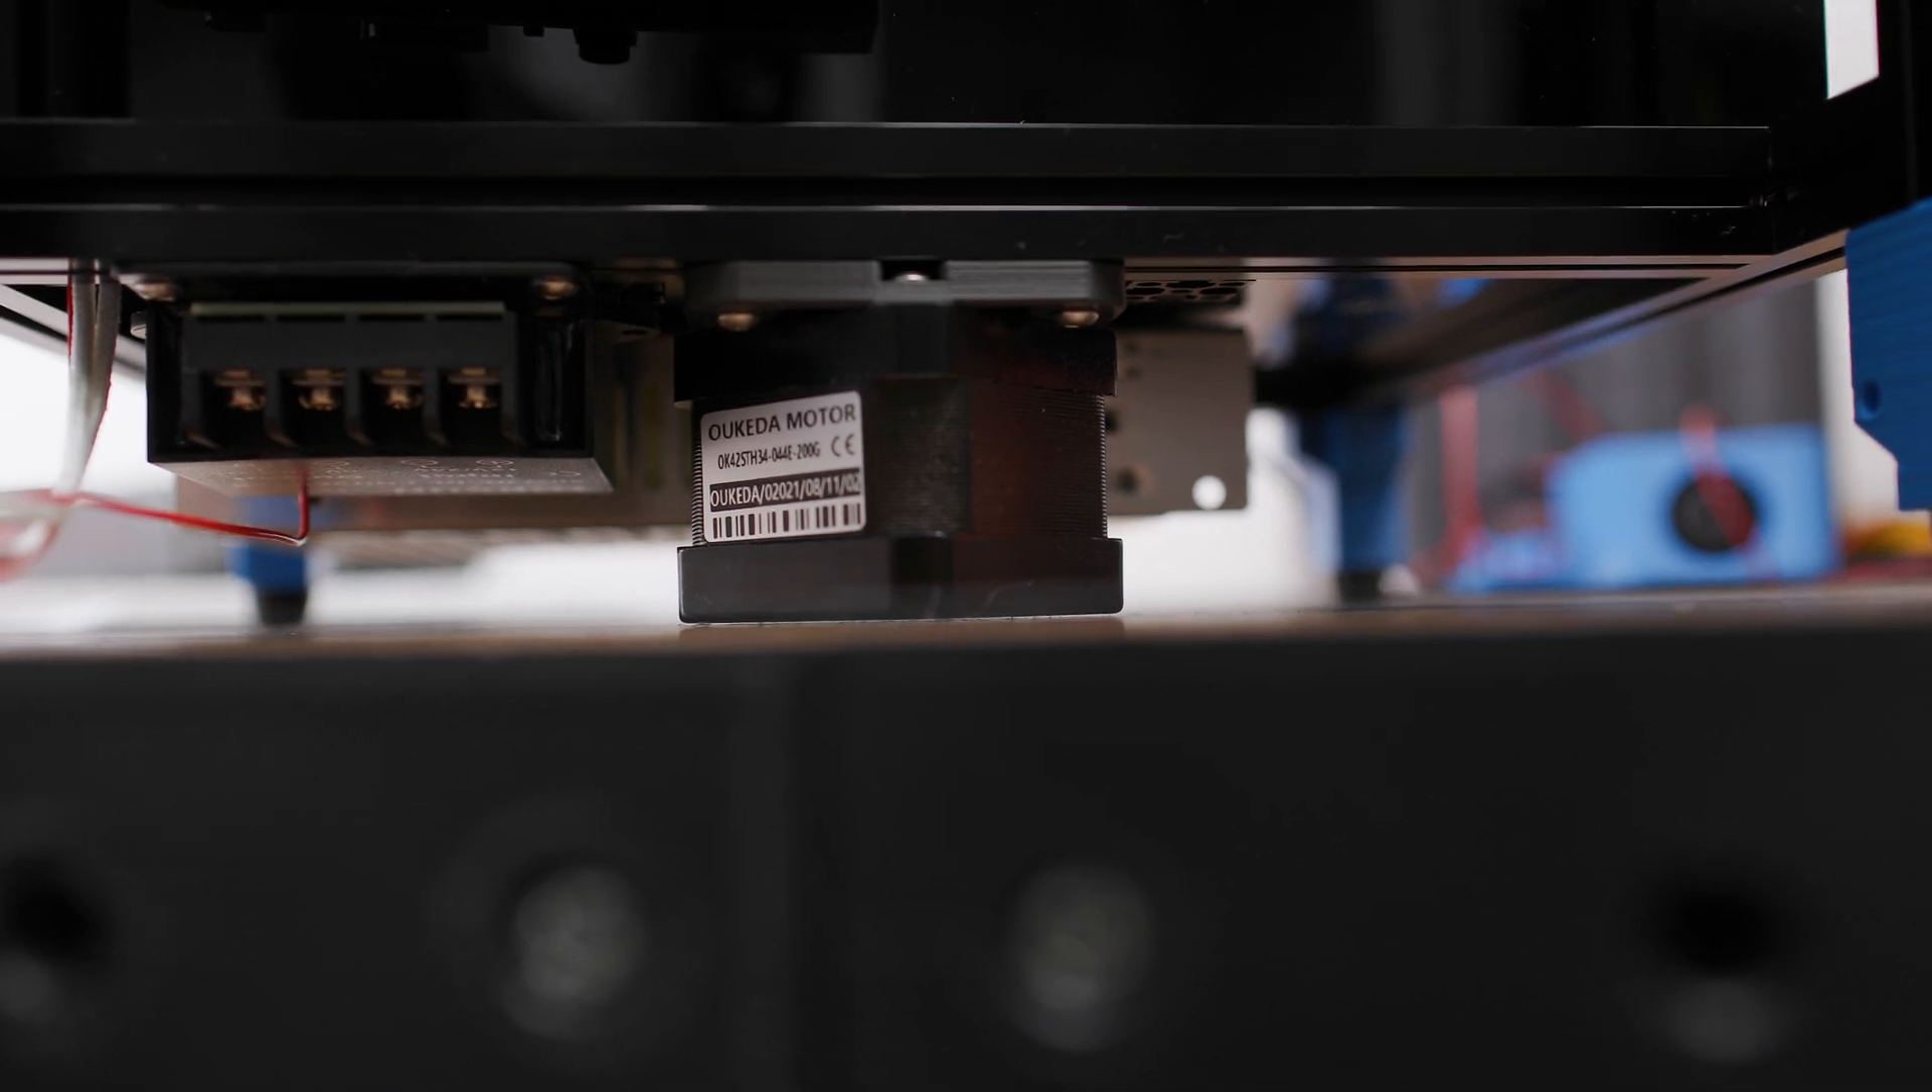As you can see, this motor is slightly touching the table. Which is obviously wrong. In fact, my kit contained a motor that was larger than it should have been.